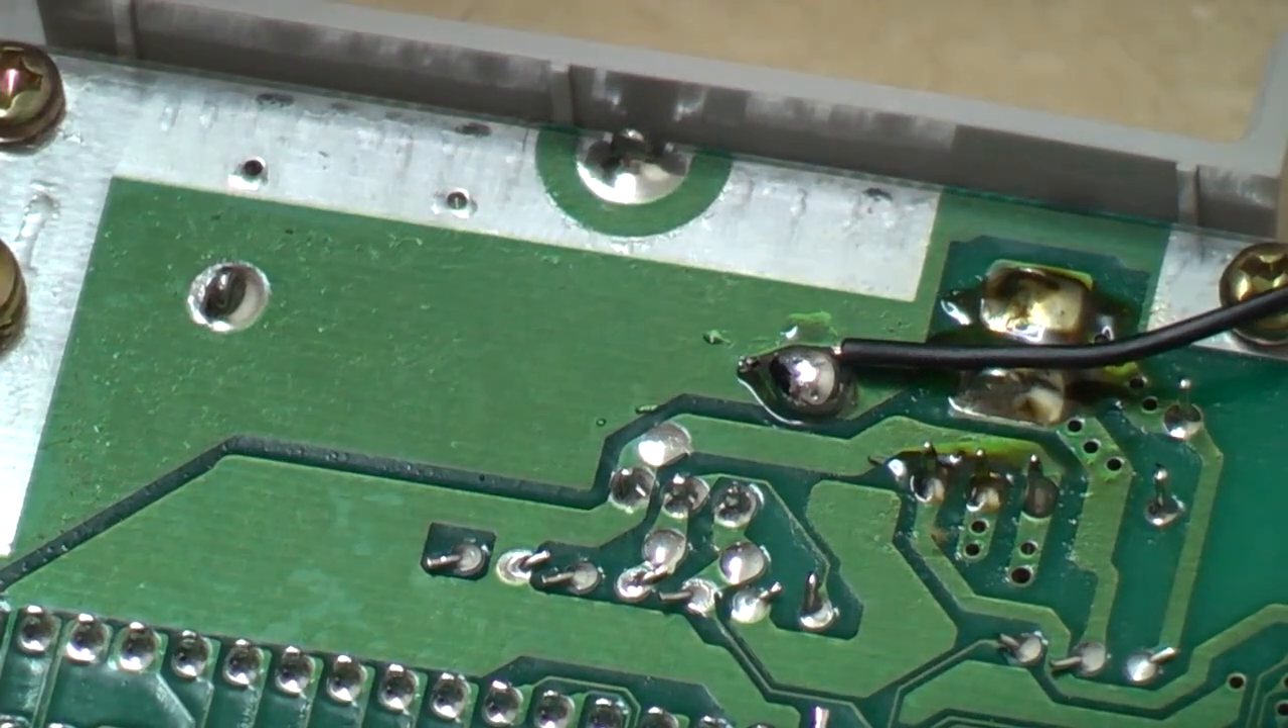Okay. So, that's our ground attached.